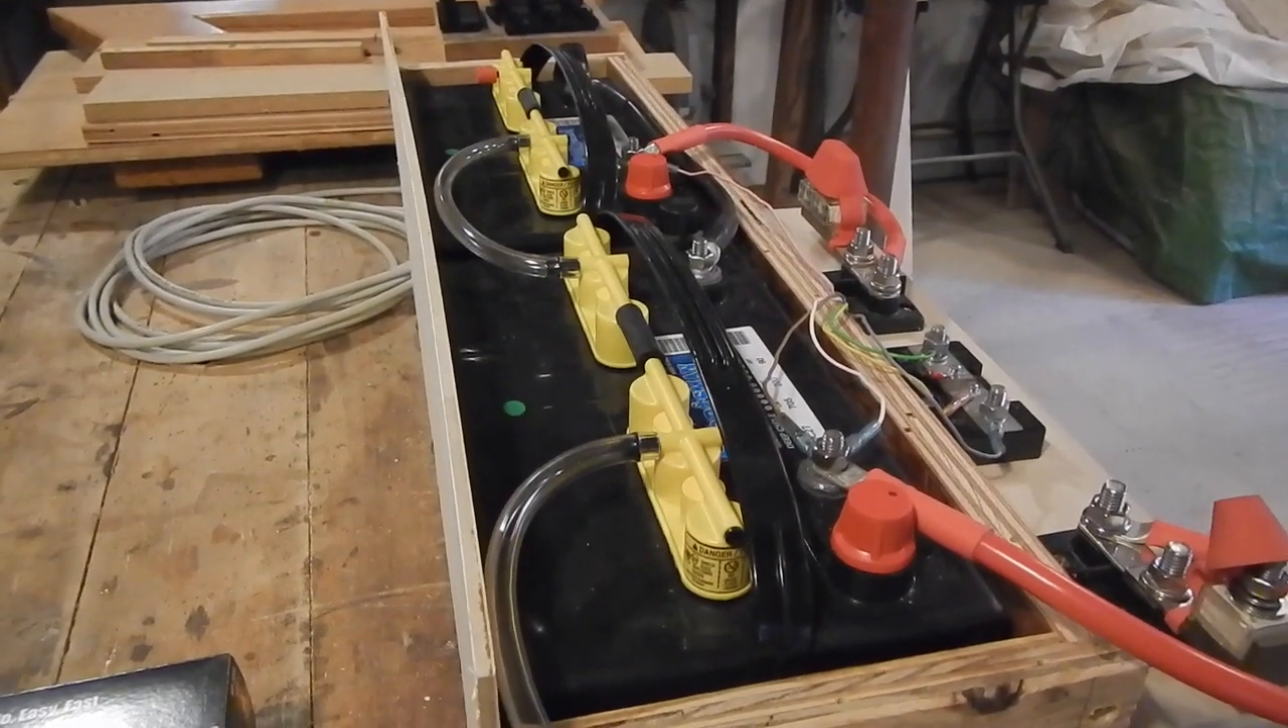So there is the battery watering system installed.